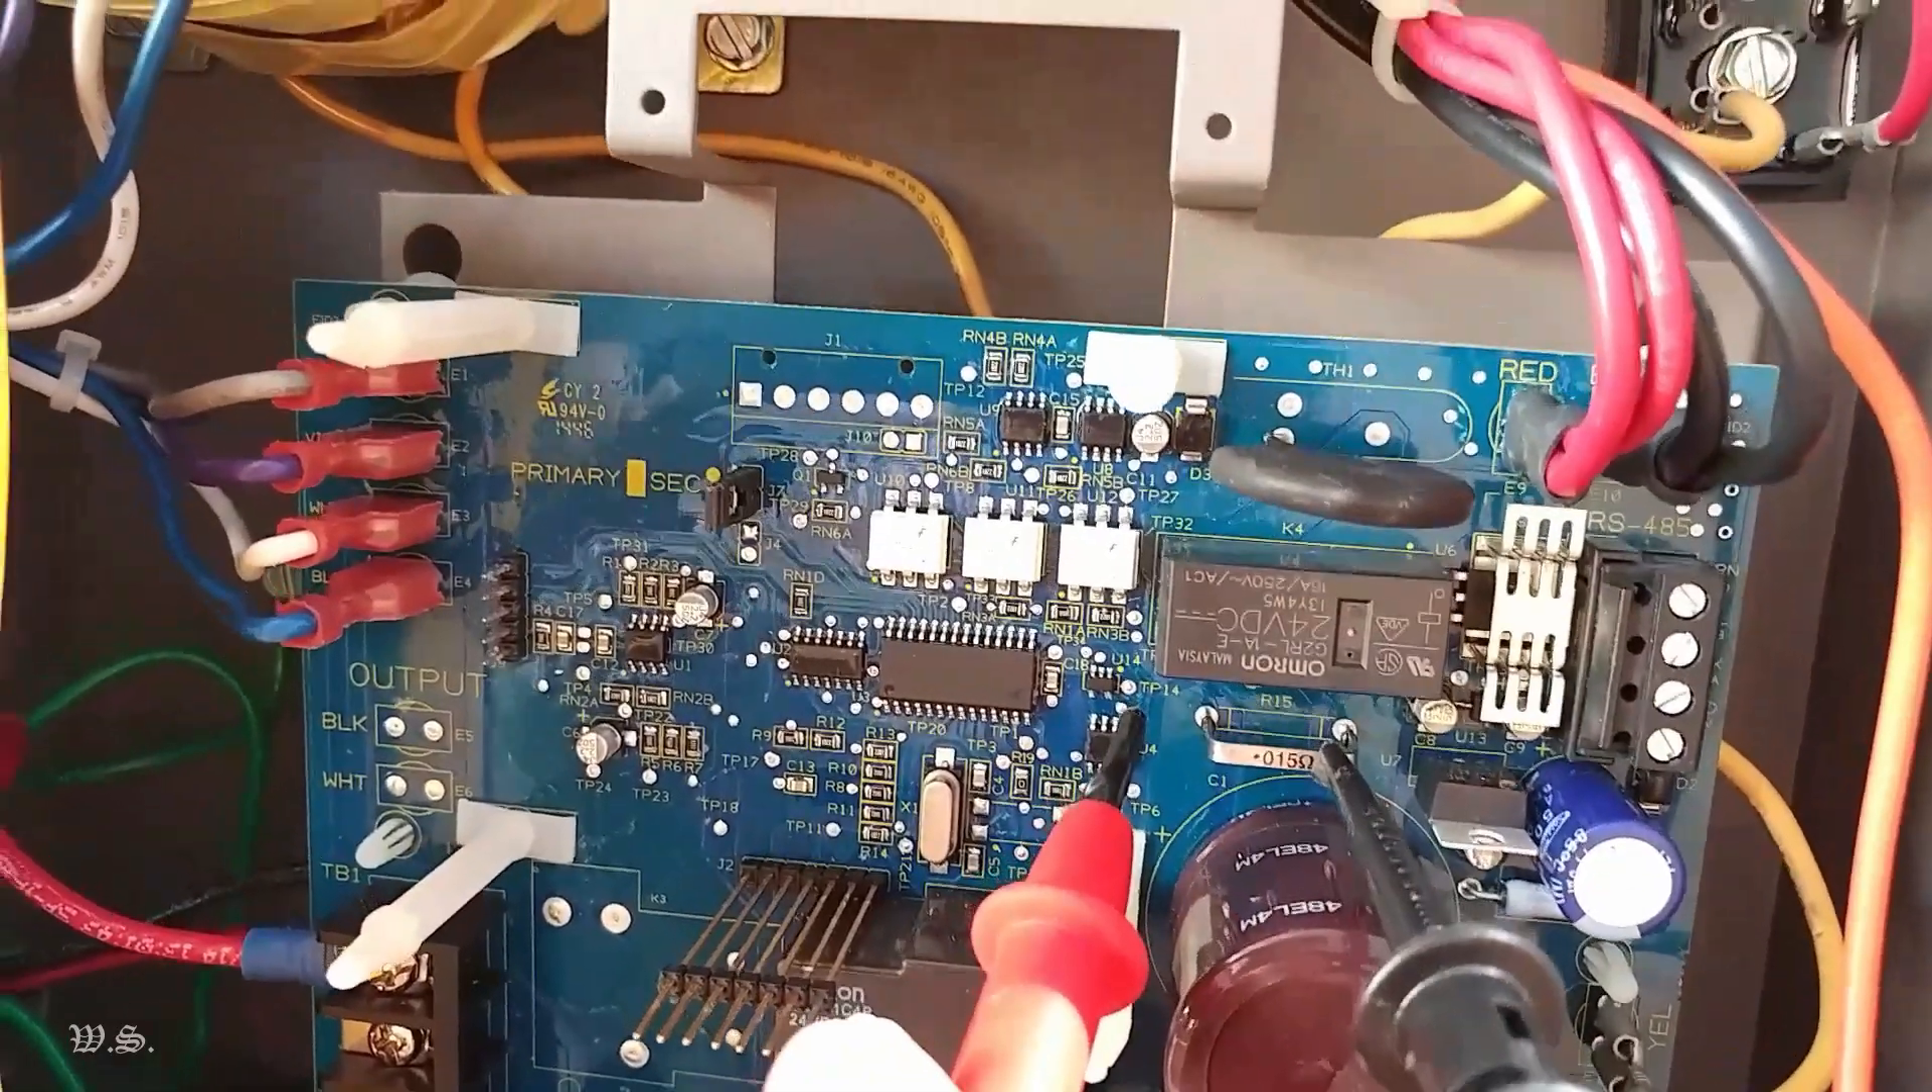I now reinstalled the mainboard ready for the test.